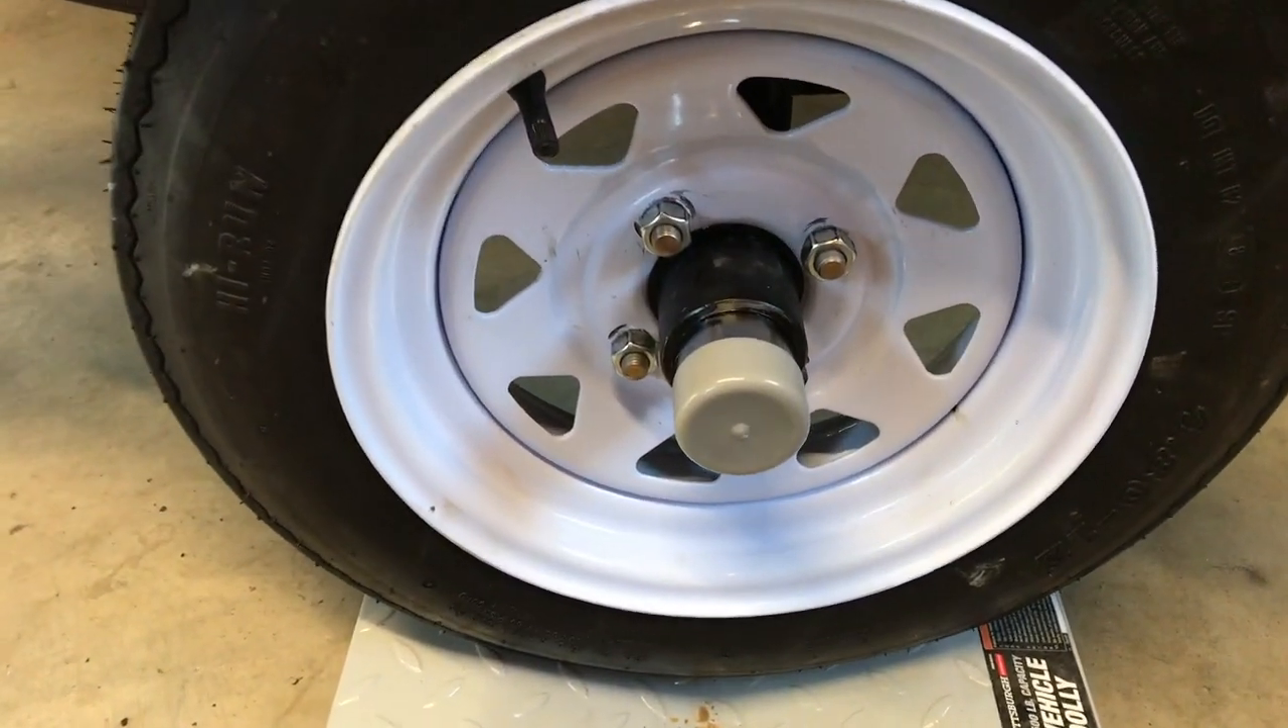And there's our finished product with the, uh, new wheel and tire on there, bearing buddy, and the cap for the bearing buddy.